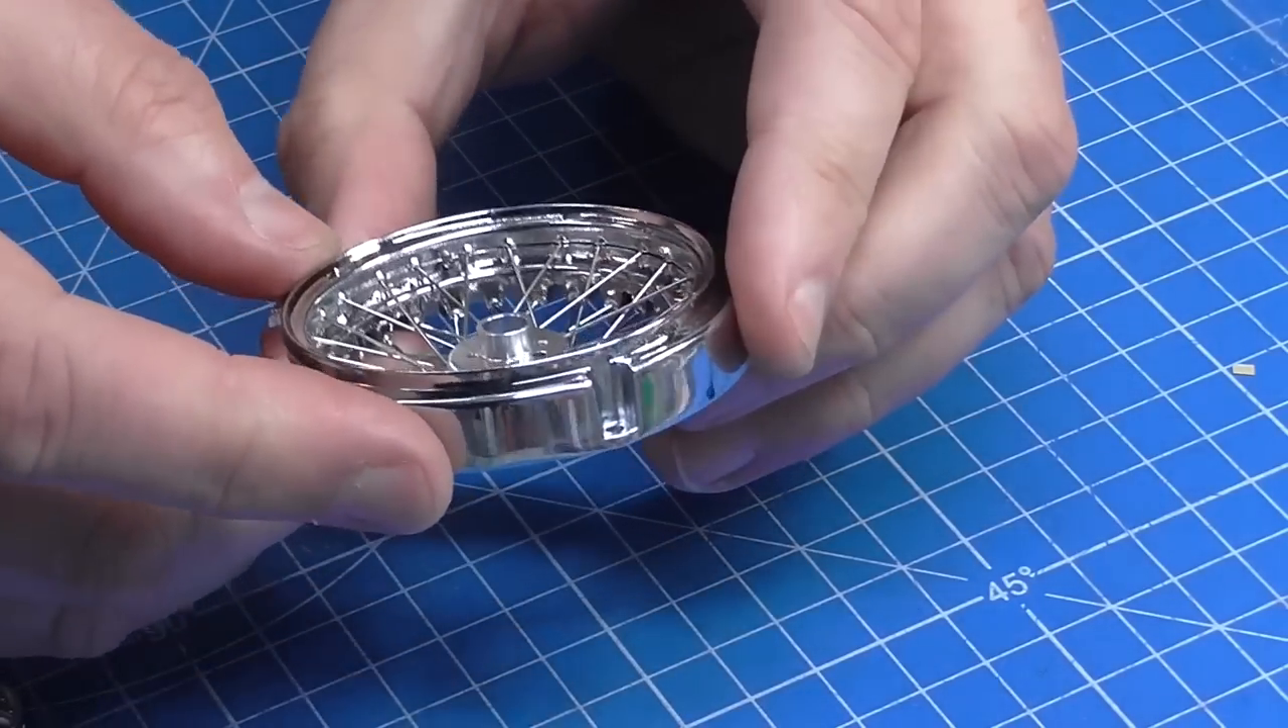So all of those spokes are now in place.